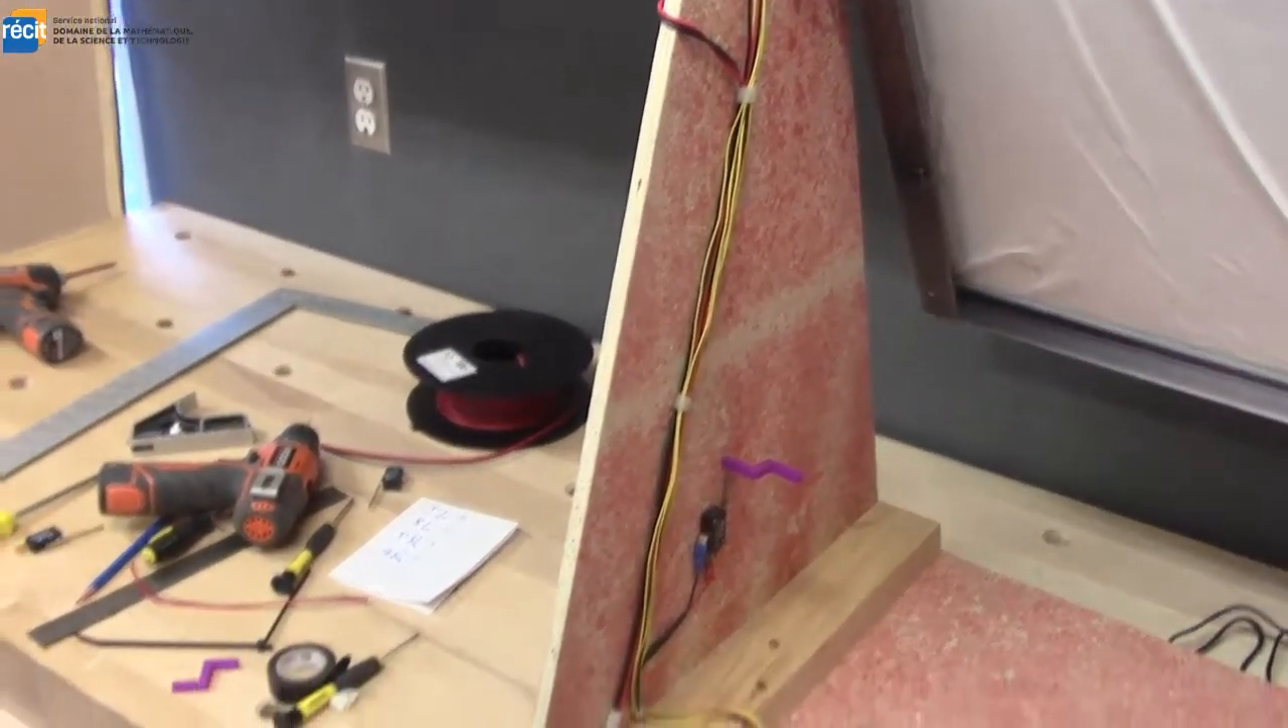Et ensuite de ça, si on continue à descendre, on va voir que j'ai géré les fils avec des attaches tout le long.